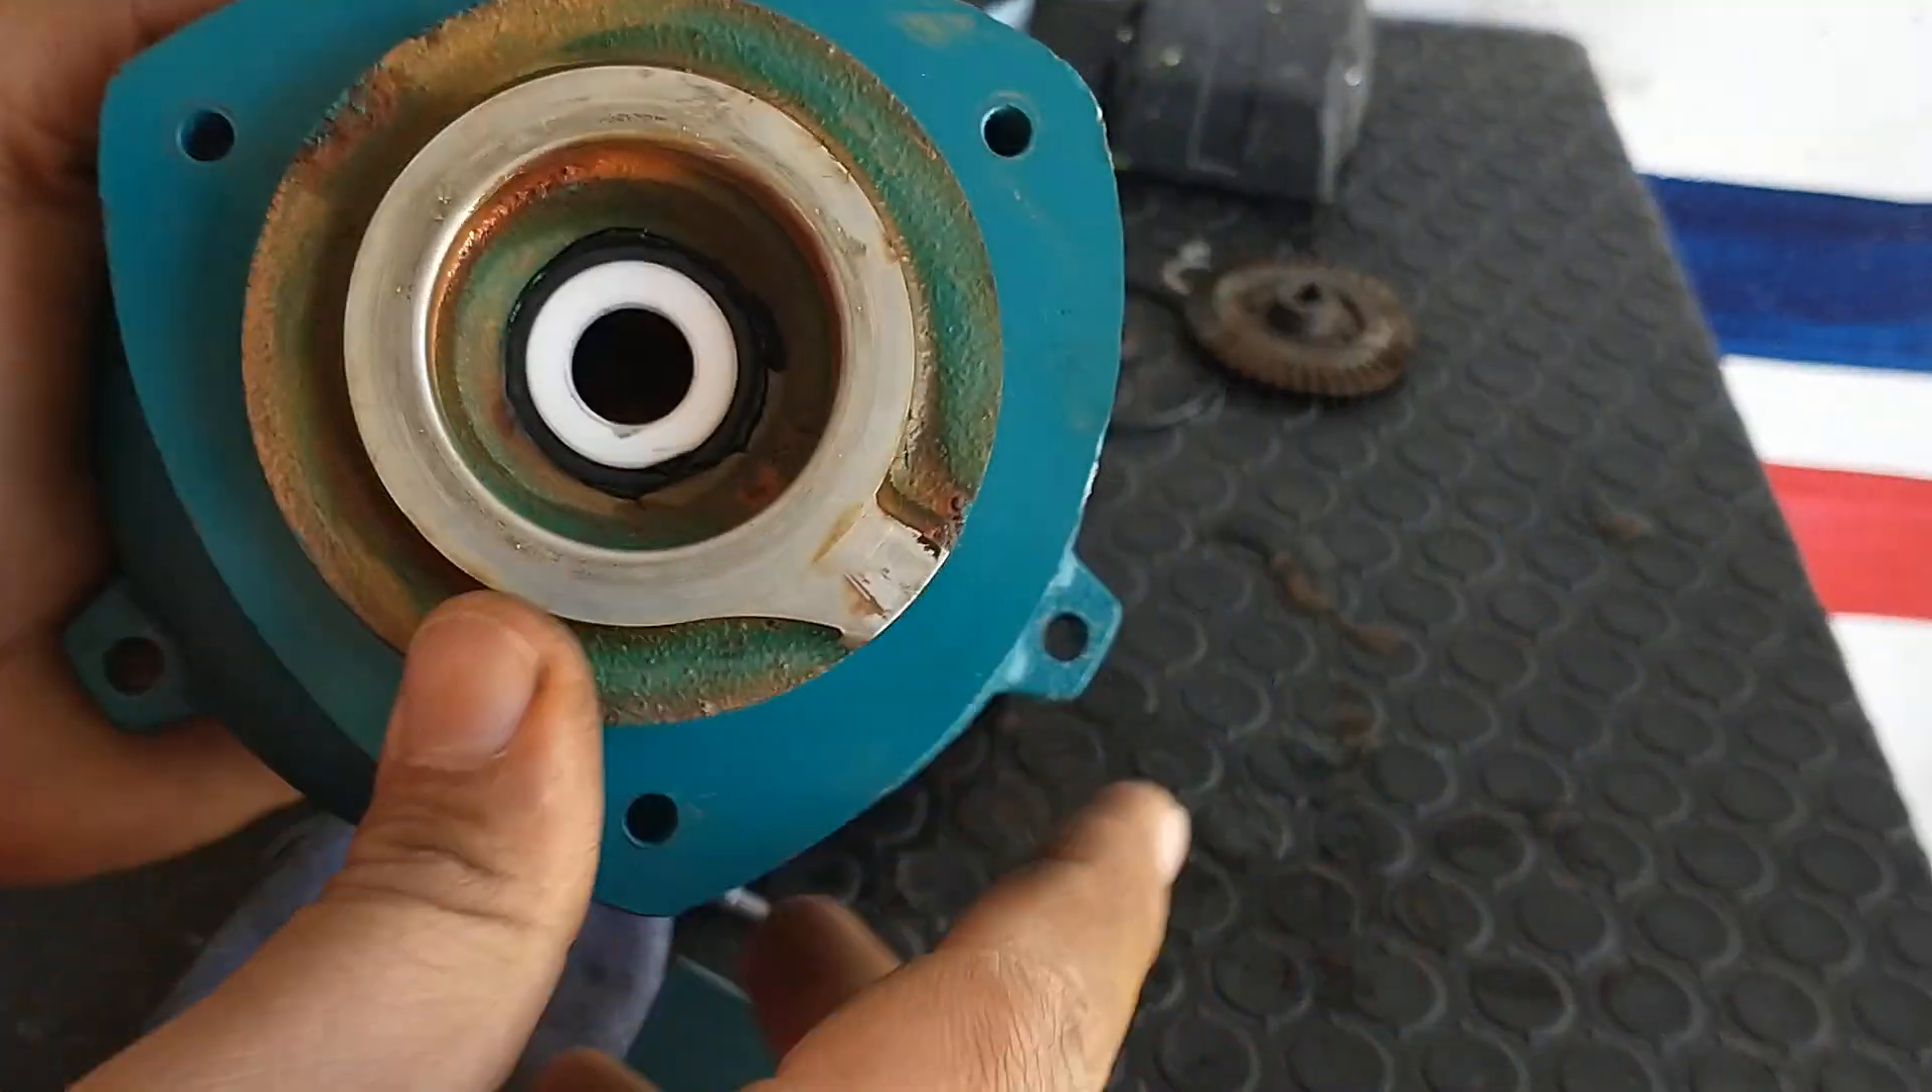Listo amigos la base del sello ha quedado colocada en su lugar.